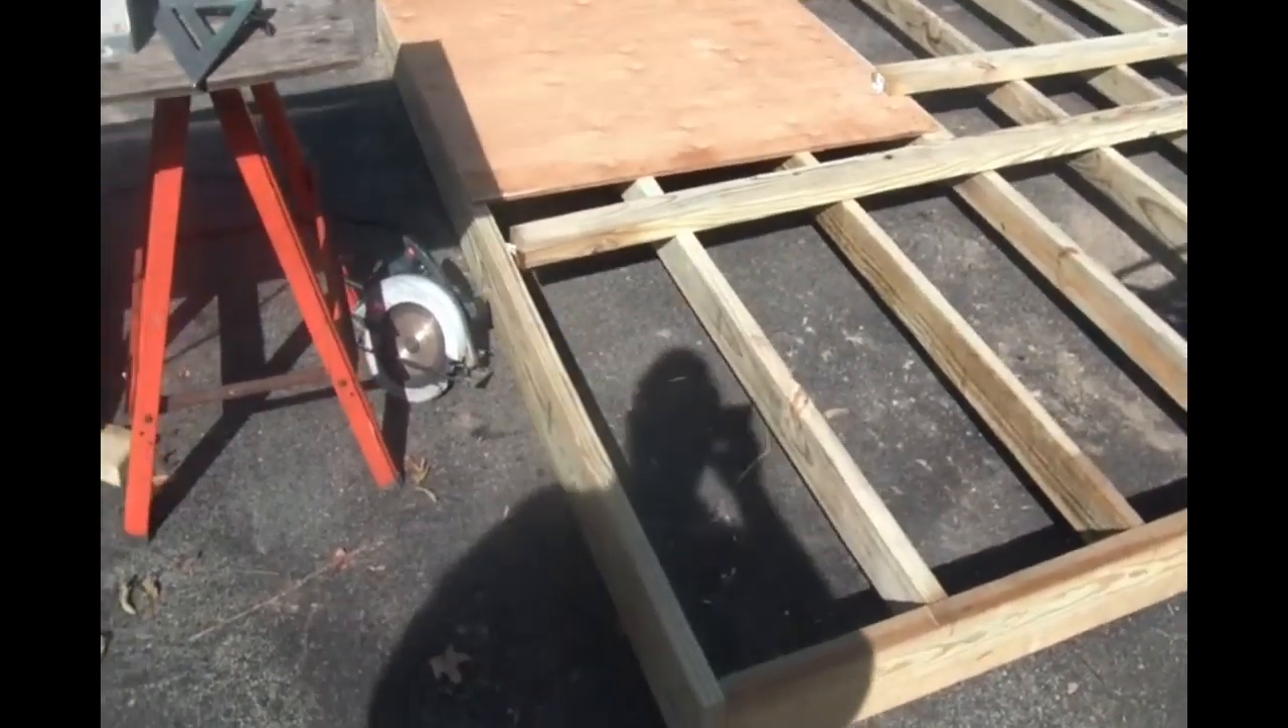So here we have it tubers the frame is all built this is the bottom the platform the foundation the base whatever you want to call it.